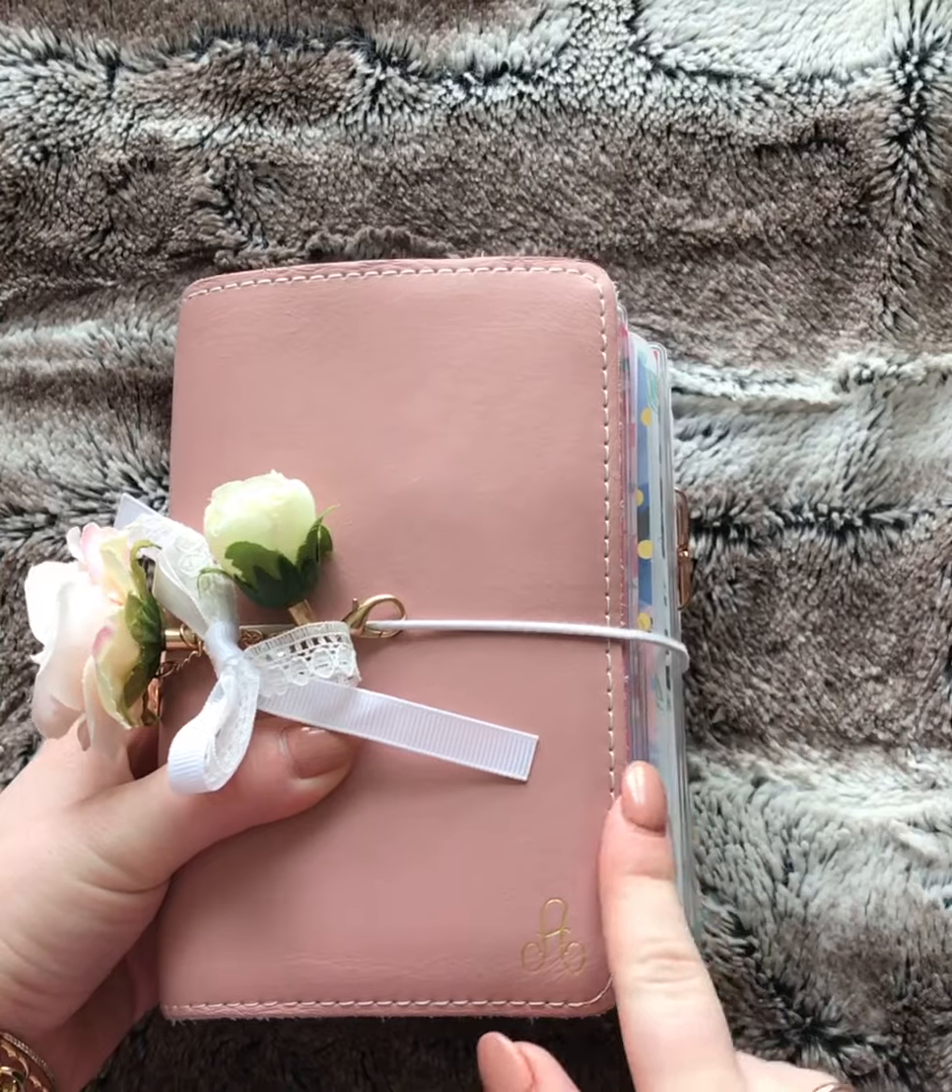I just have so much in there that it overhangs. Got a little overhang here, but I really don't mind it because the inserts that hang out go with the cover.